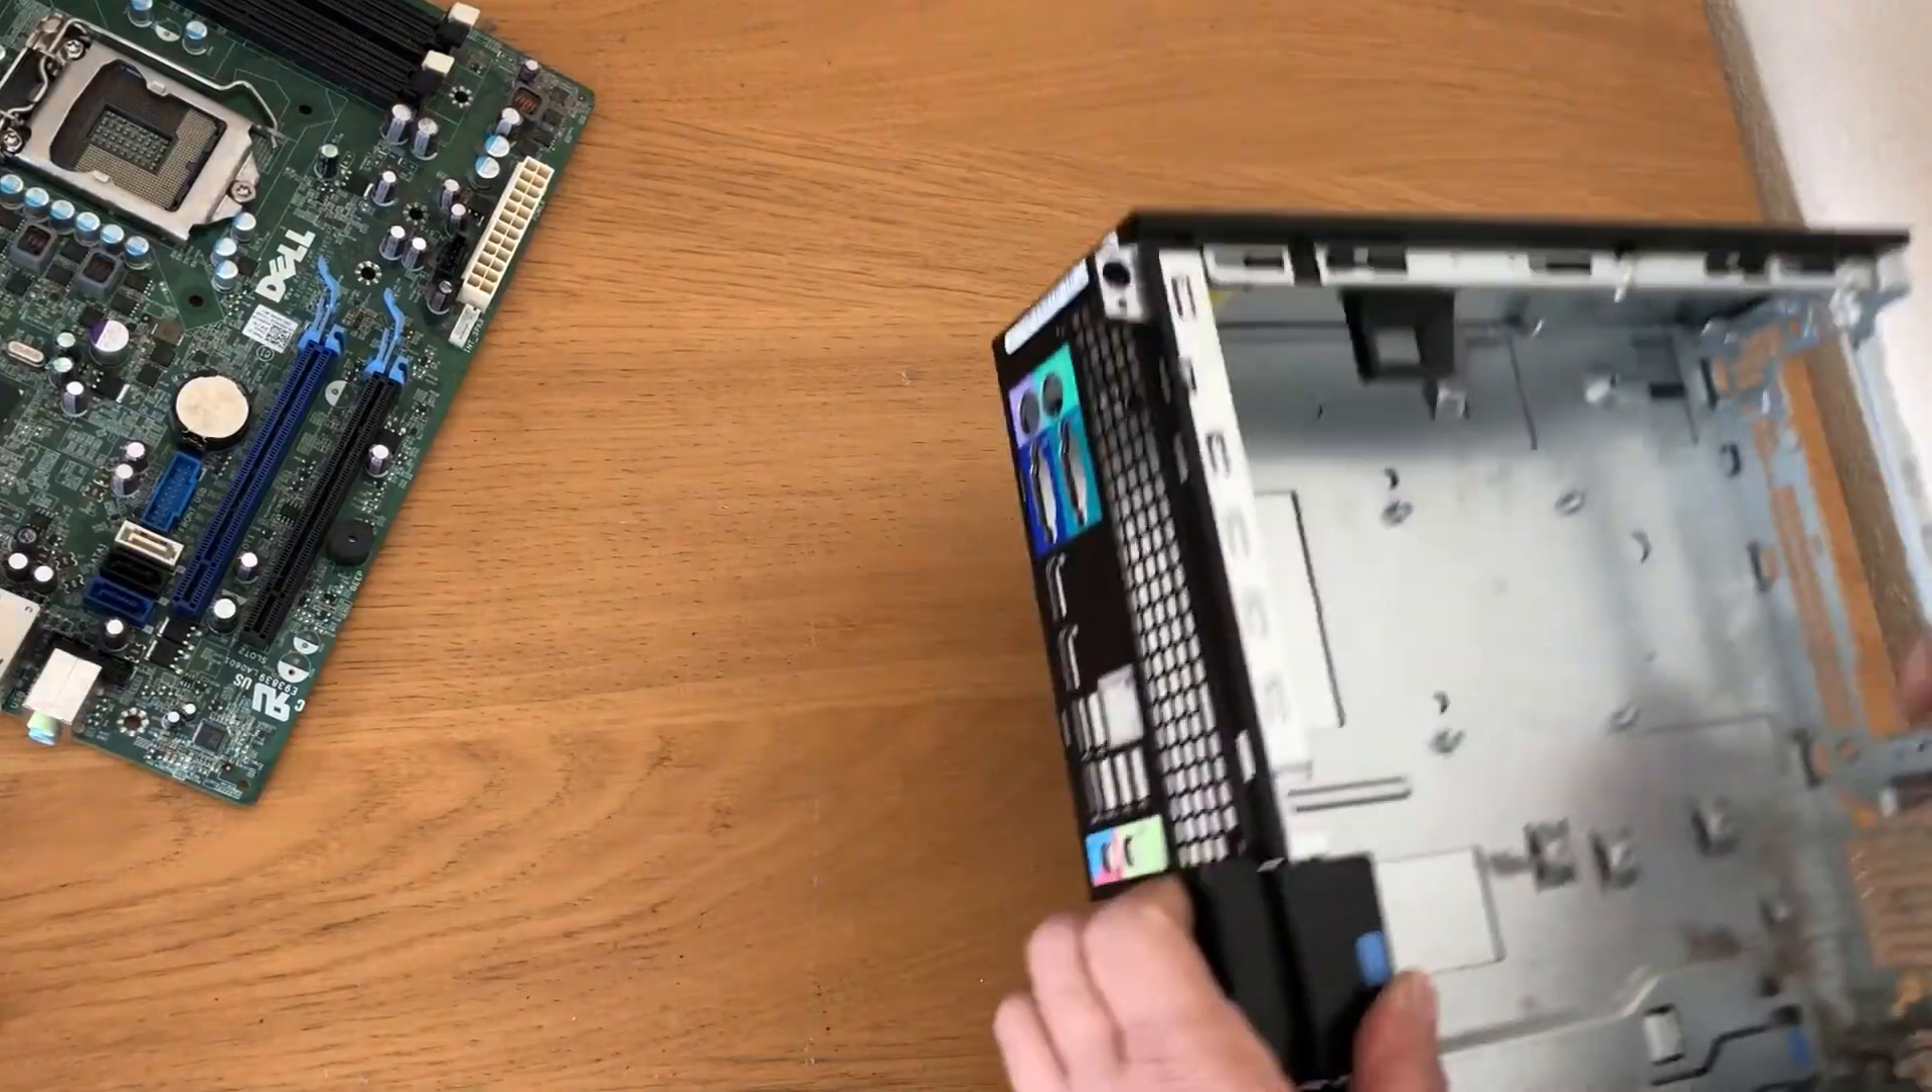There you go, the motherboard is out.